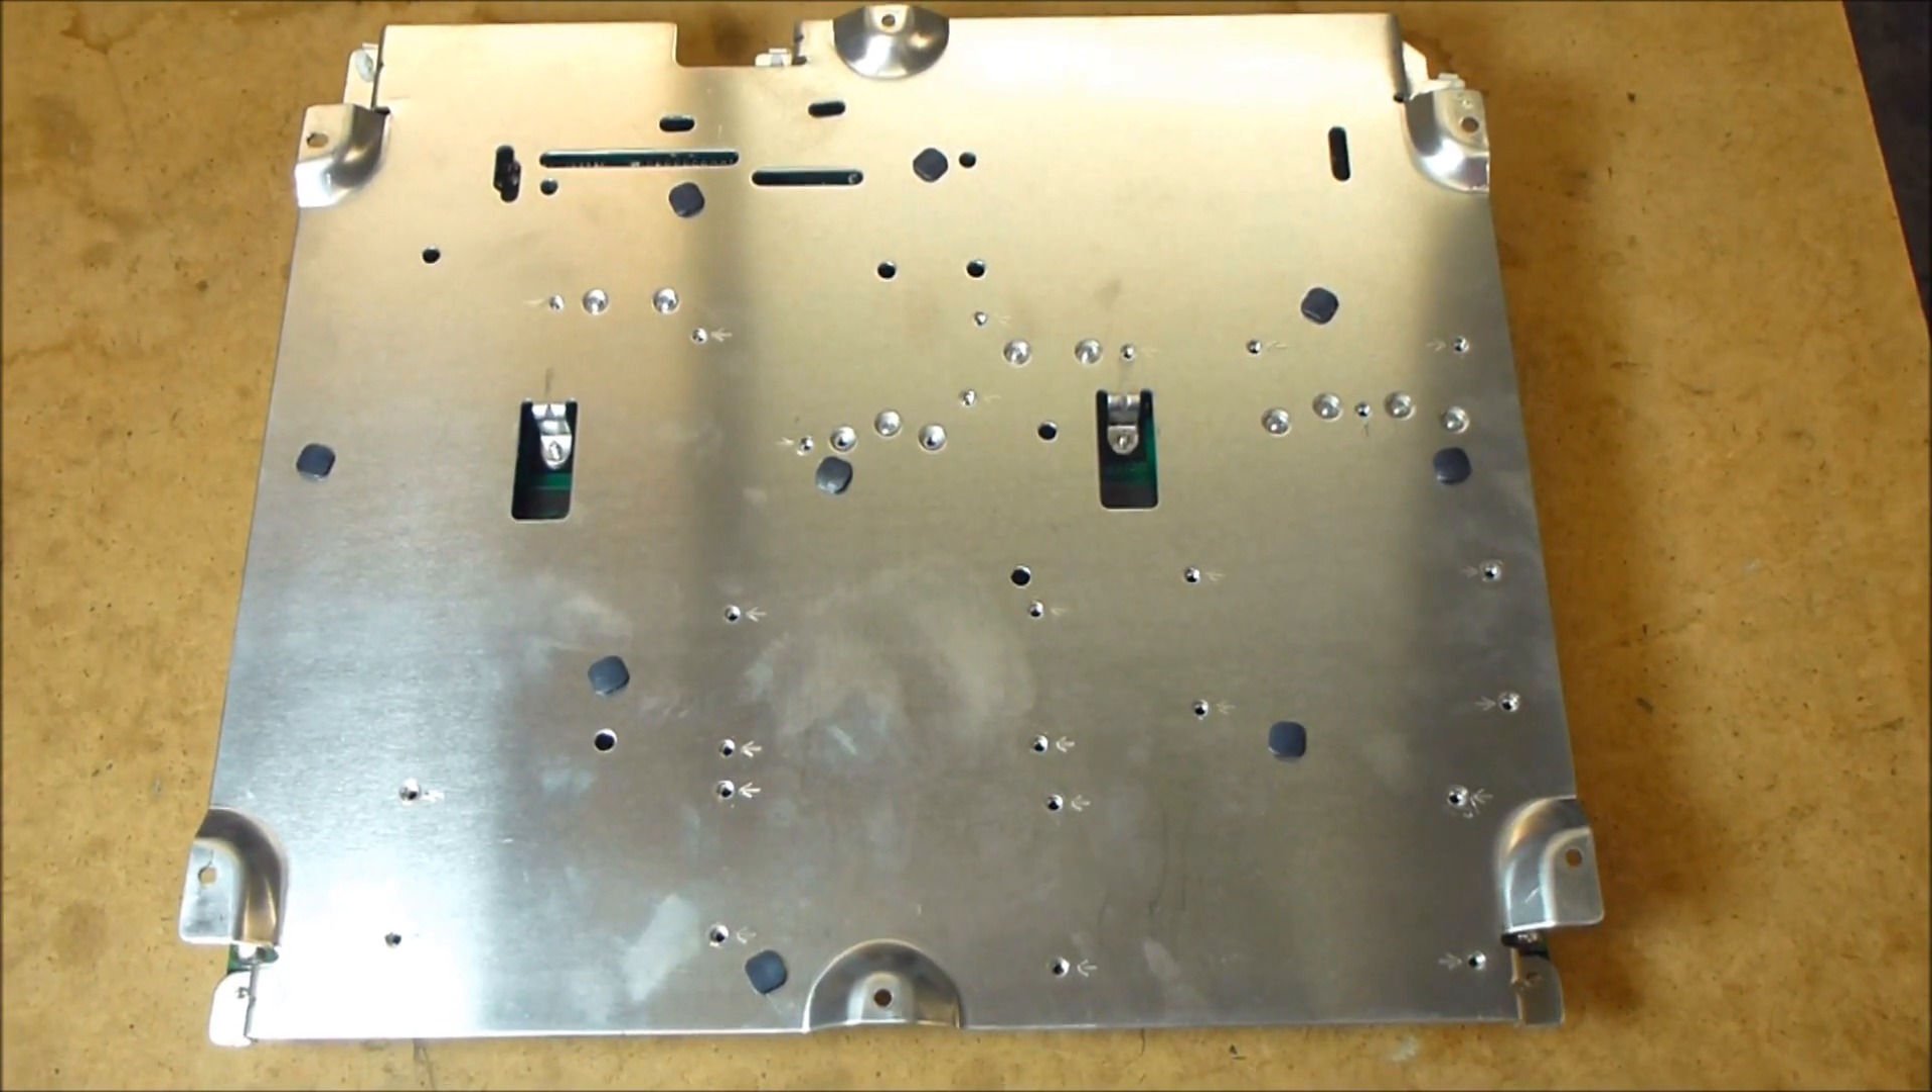Okay, so I've got all the screws out of the bottom of the board.